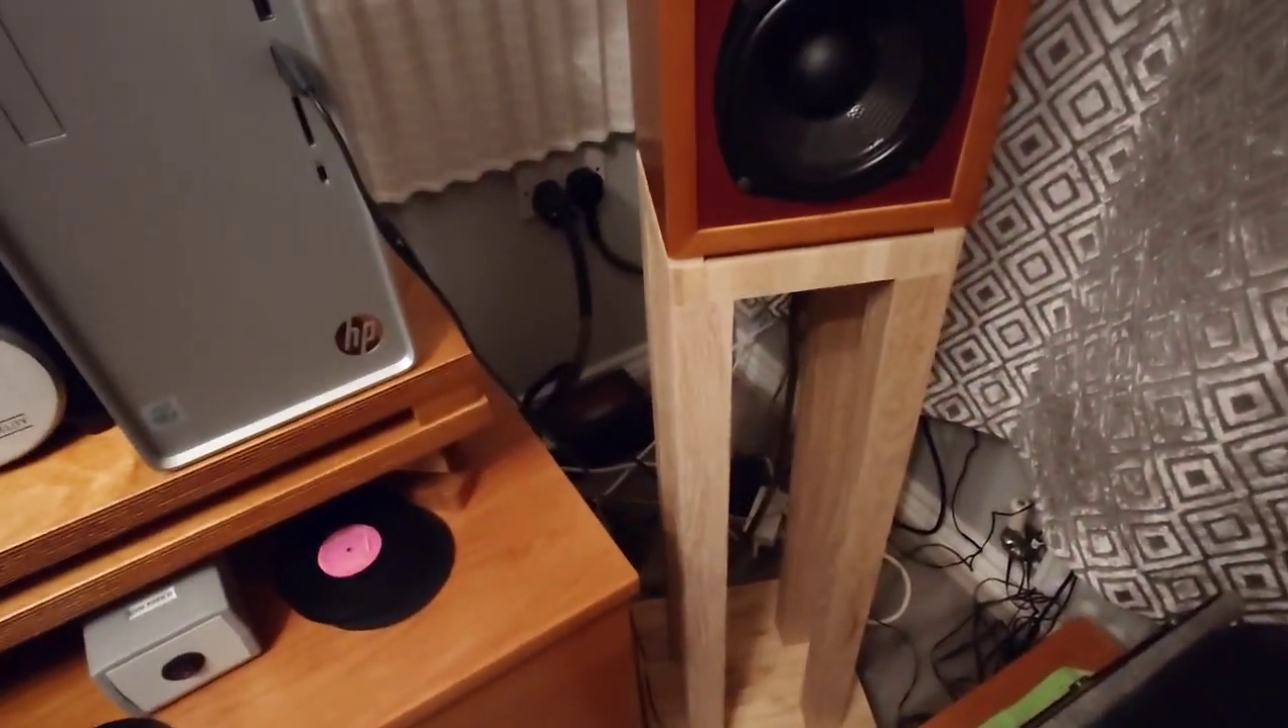So here we have the new speaker stands all set up obviously they've got to be uh final sanding and a good polish to make them the same color.